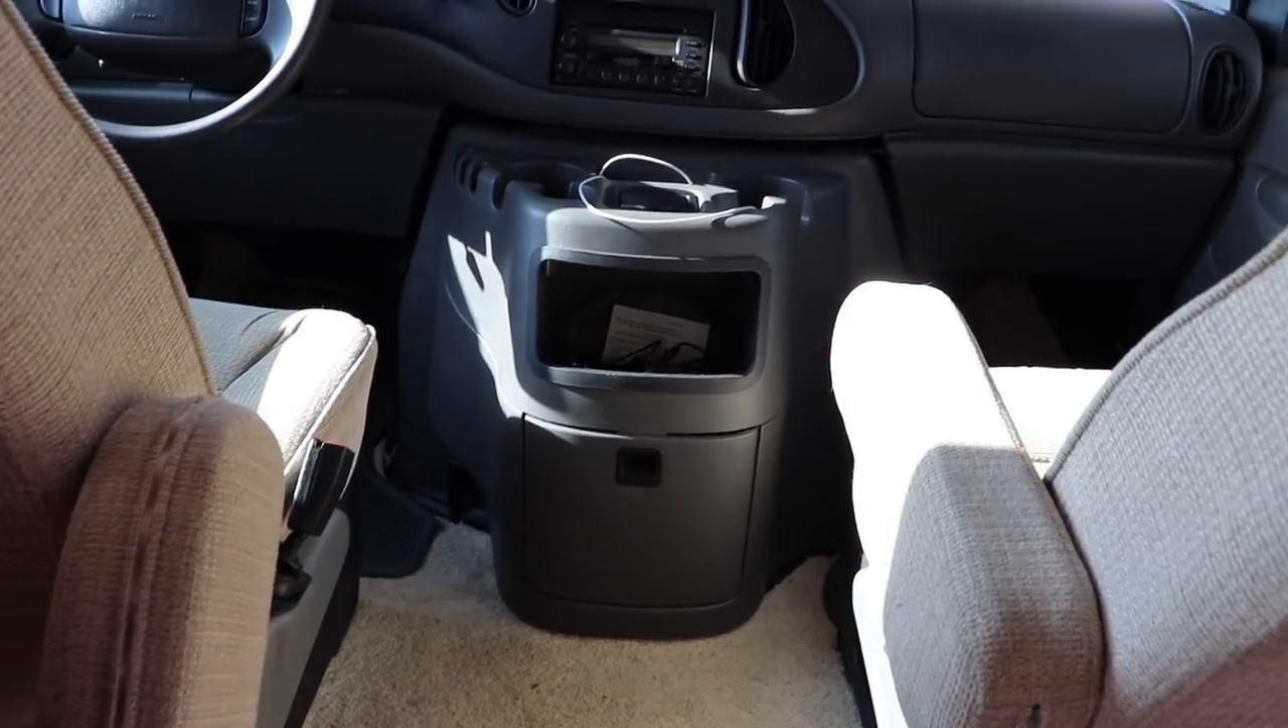So i now reinstalled the housing that covers up the engine that was just the last step on putting everything back together.